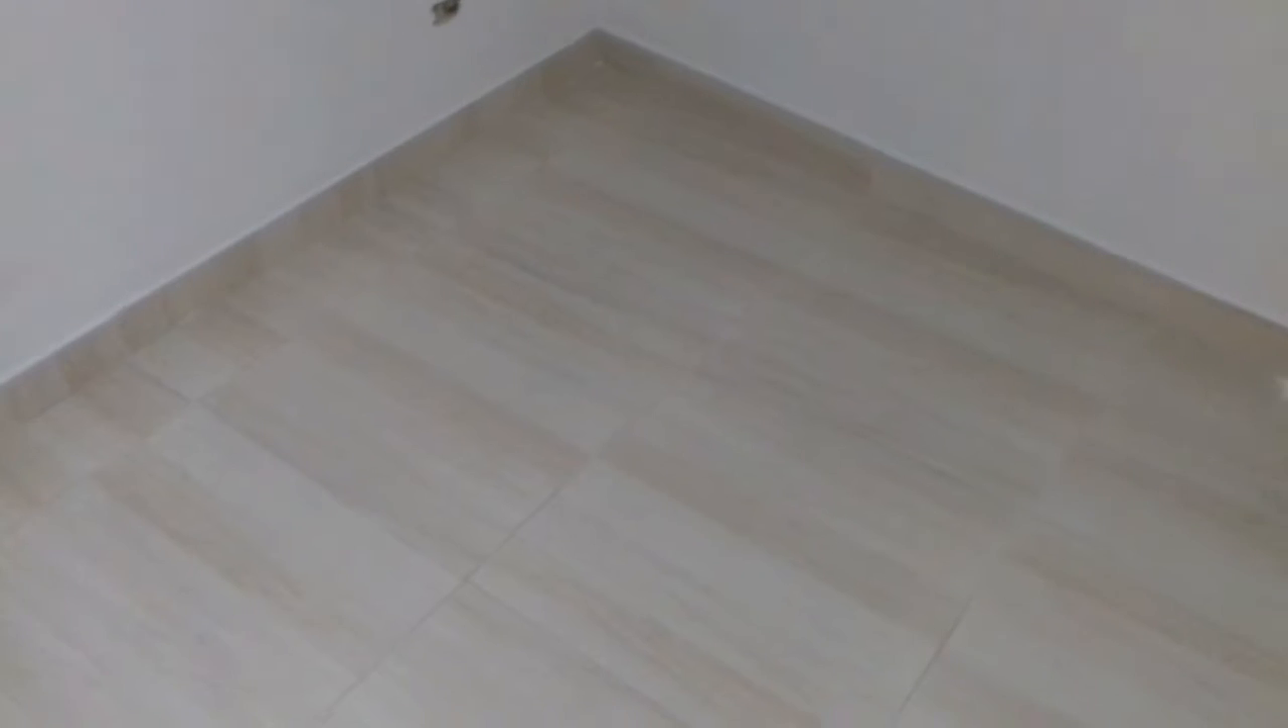Aqui já foi colocado o piso. Já está limpo também.